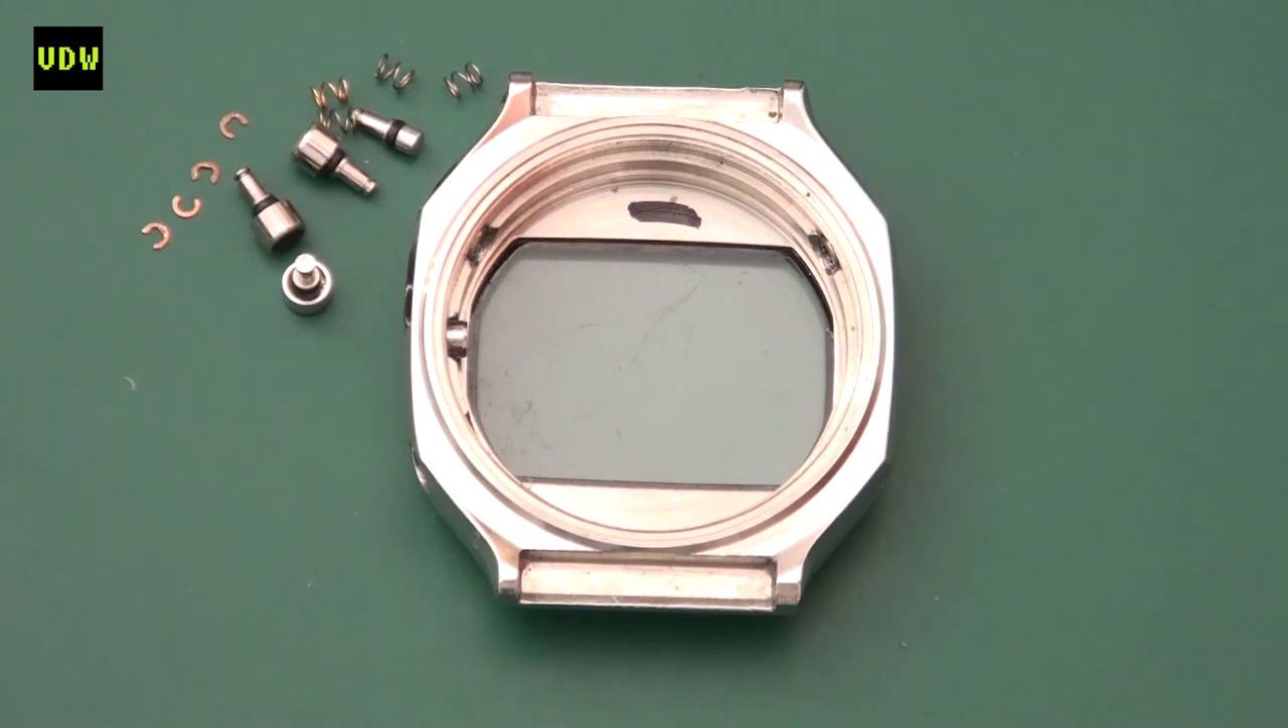Okay so there we have the buttons removed and as you can see they do have springs which I like because that's a sign of quality.